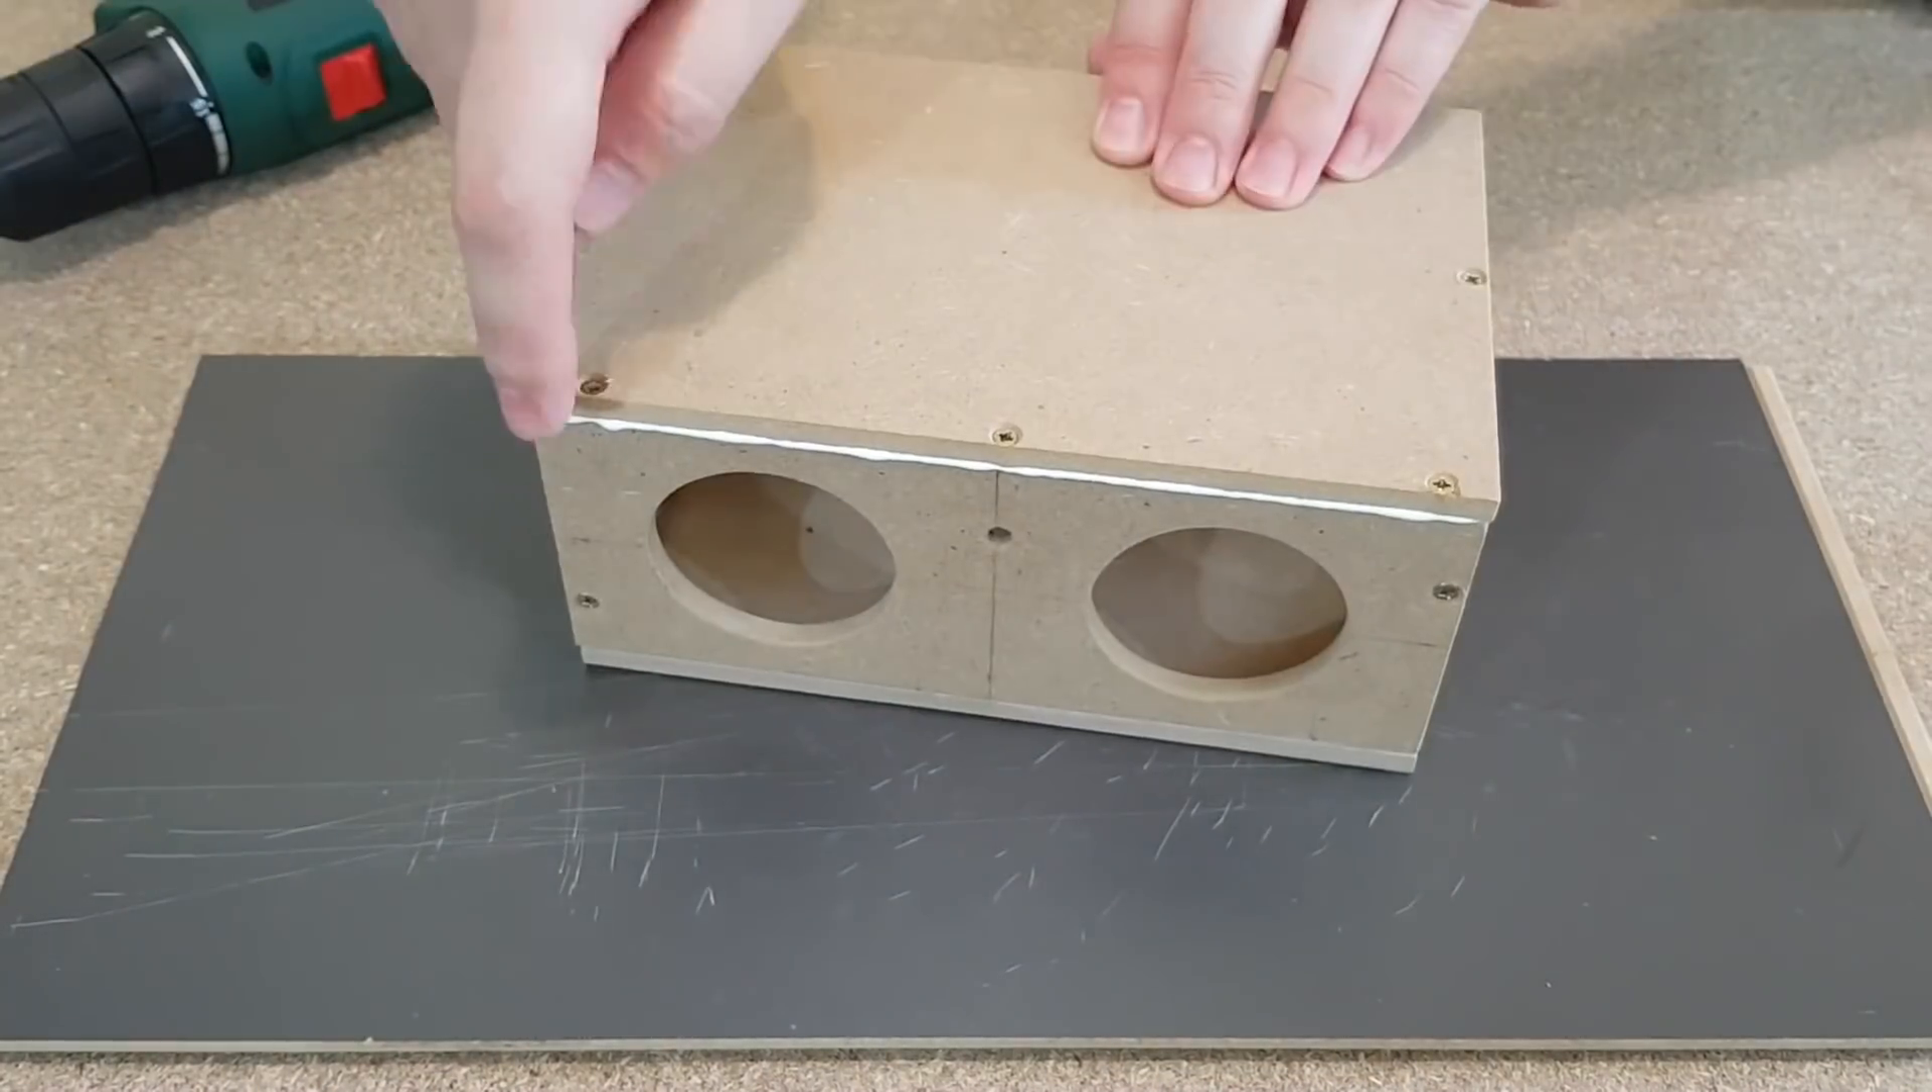The top cover is glued in position, all the screws will be tightened, and the glue is squished to the side, nicely.